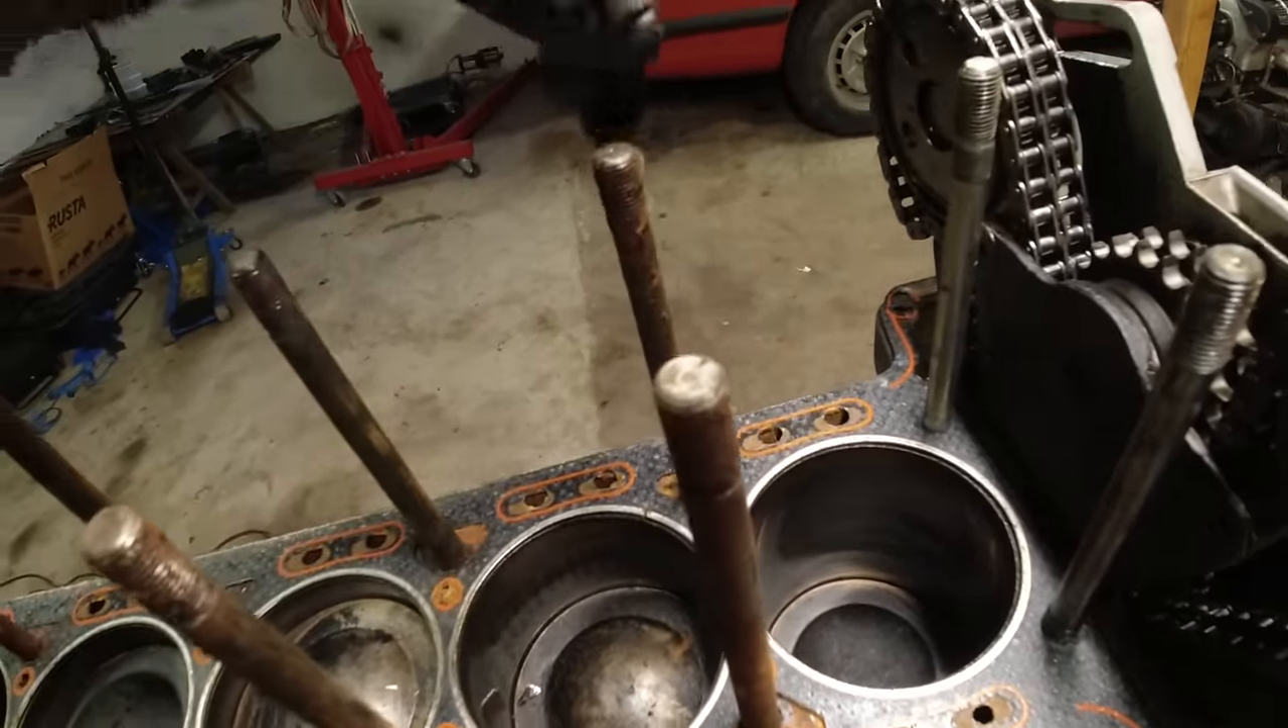Hmm I'm gonna bring you guys in for a closer look but cylinder head is off.